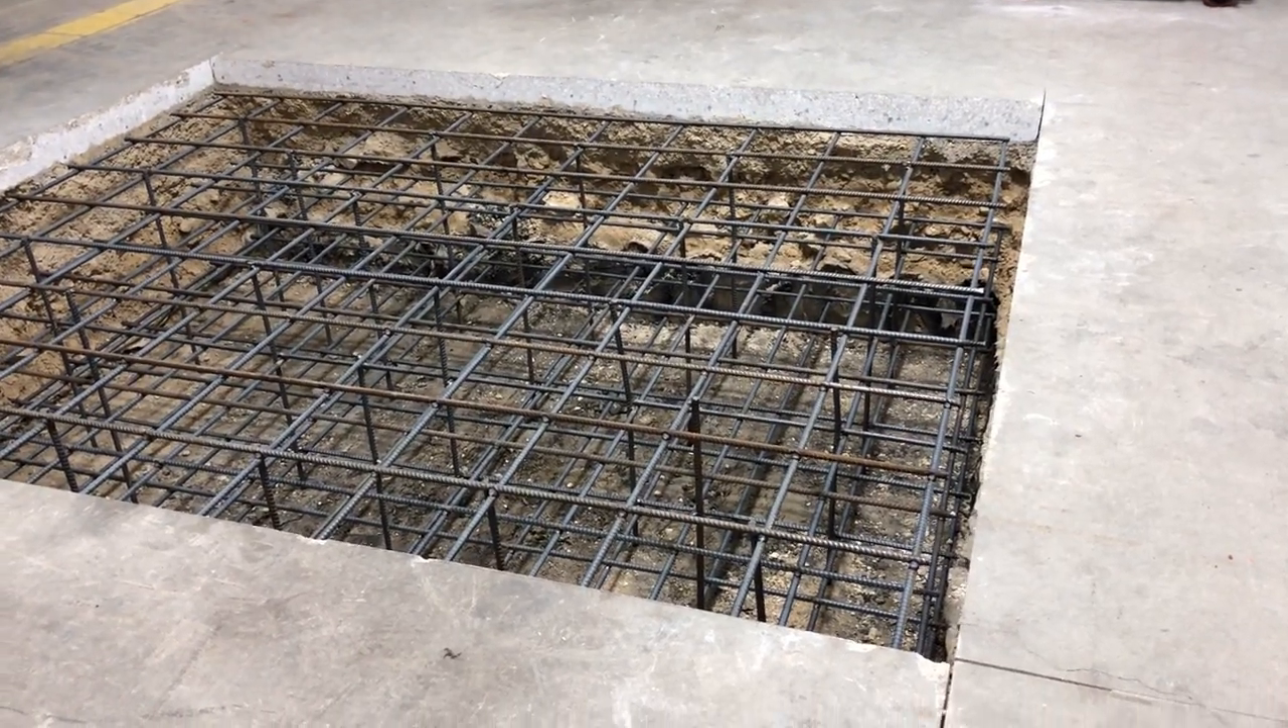A few days ago we finished digging the hole and putting steel in.